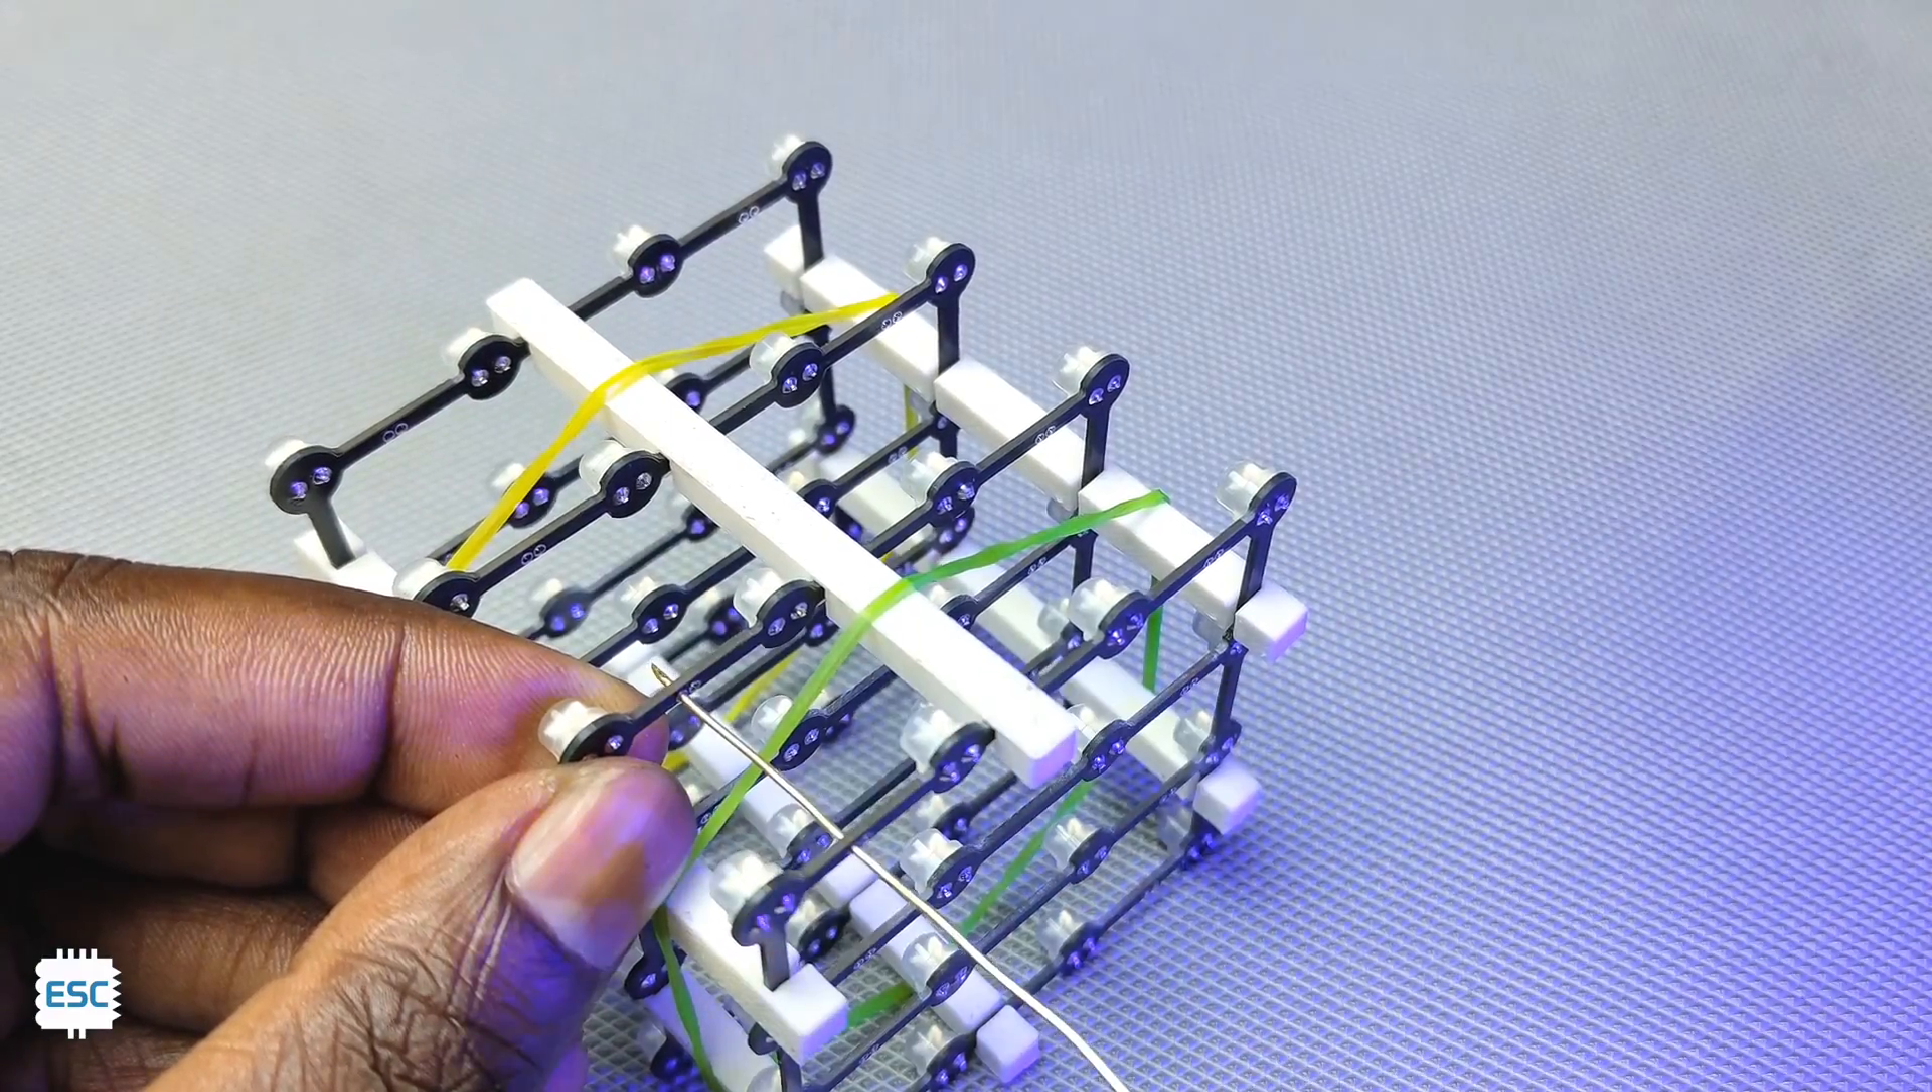With the help of this jigs, I stacked the four layers and secured it with some rubber bands.